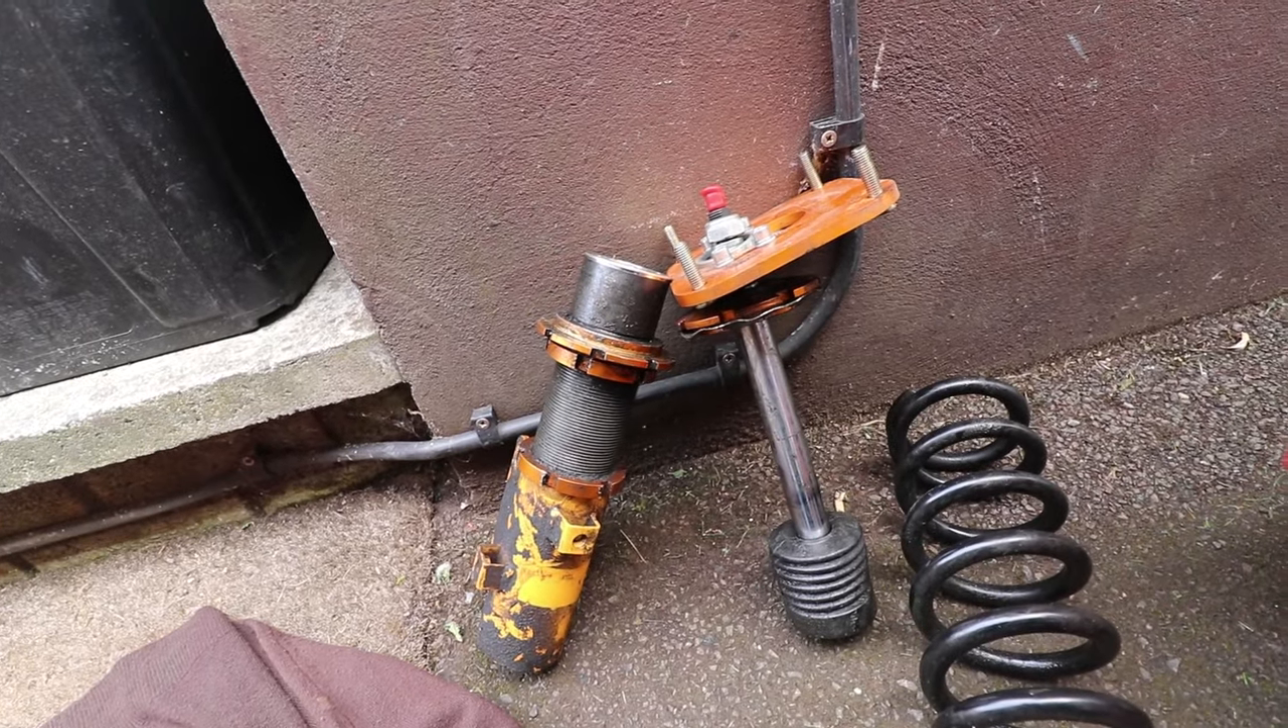But the piston is separated from this tube.